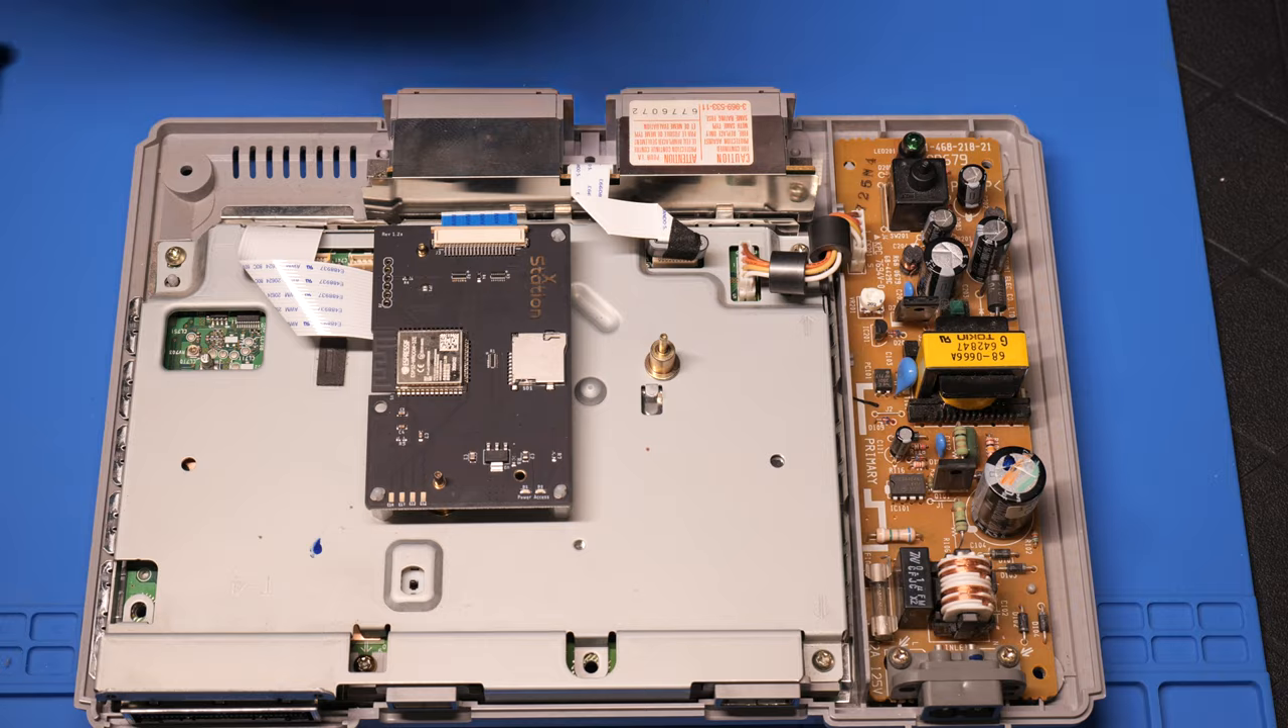I connected the ribbon cable to the board, and put it down on these two metal pegs that once held the disk drive.